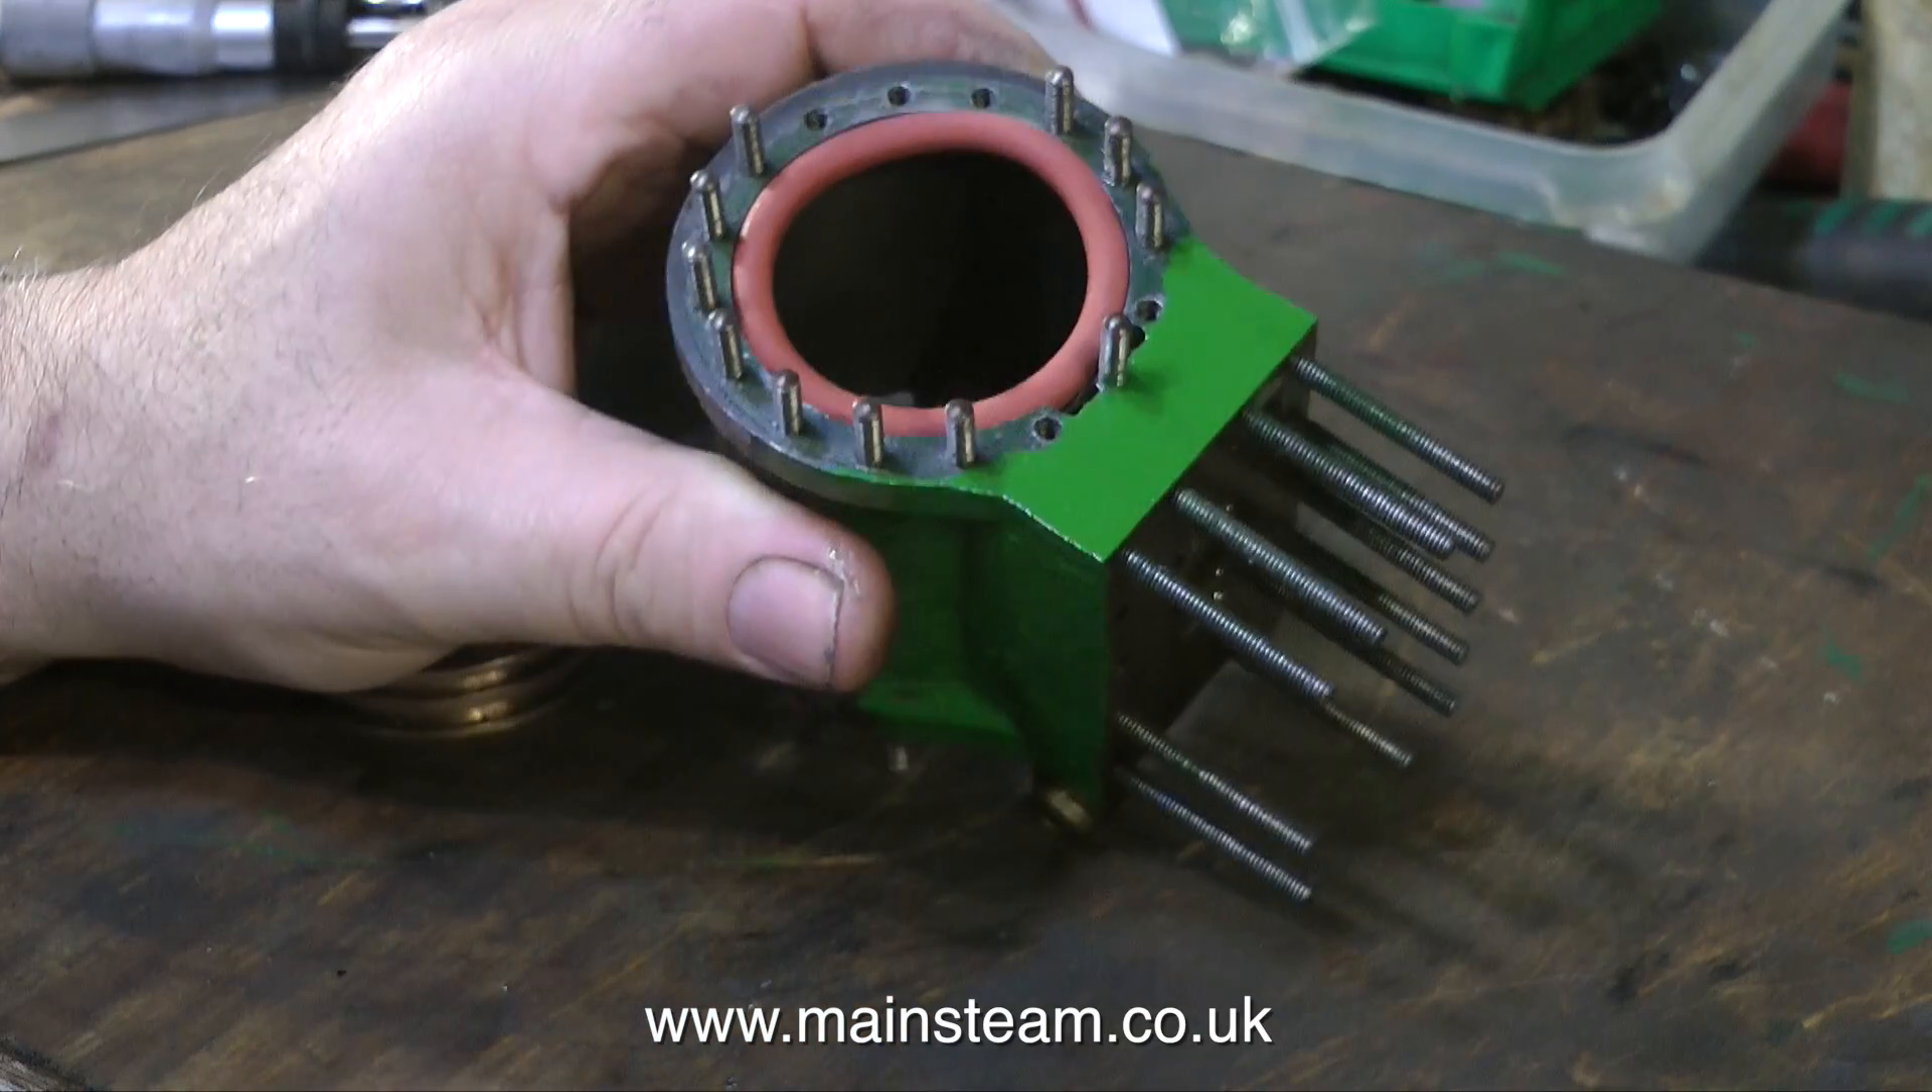This is a two inch silicone o -ring, two inch OD and it fits quite well in the bore.